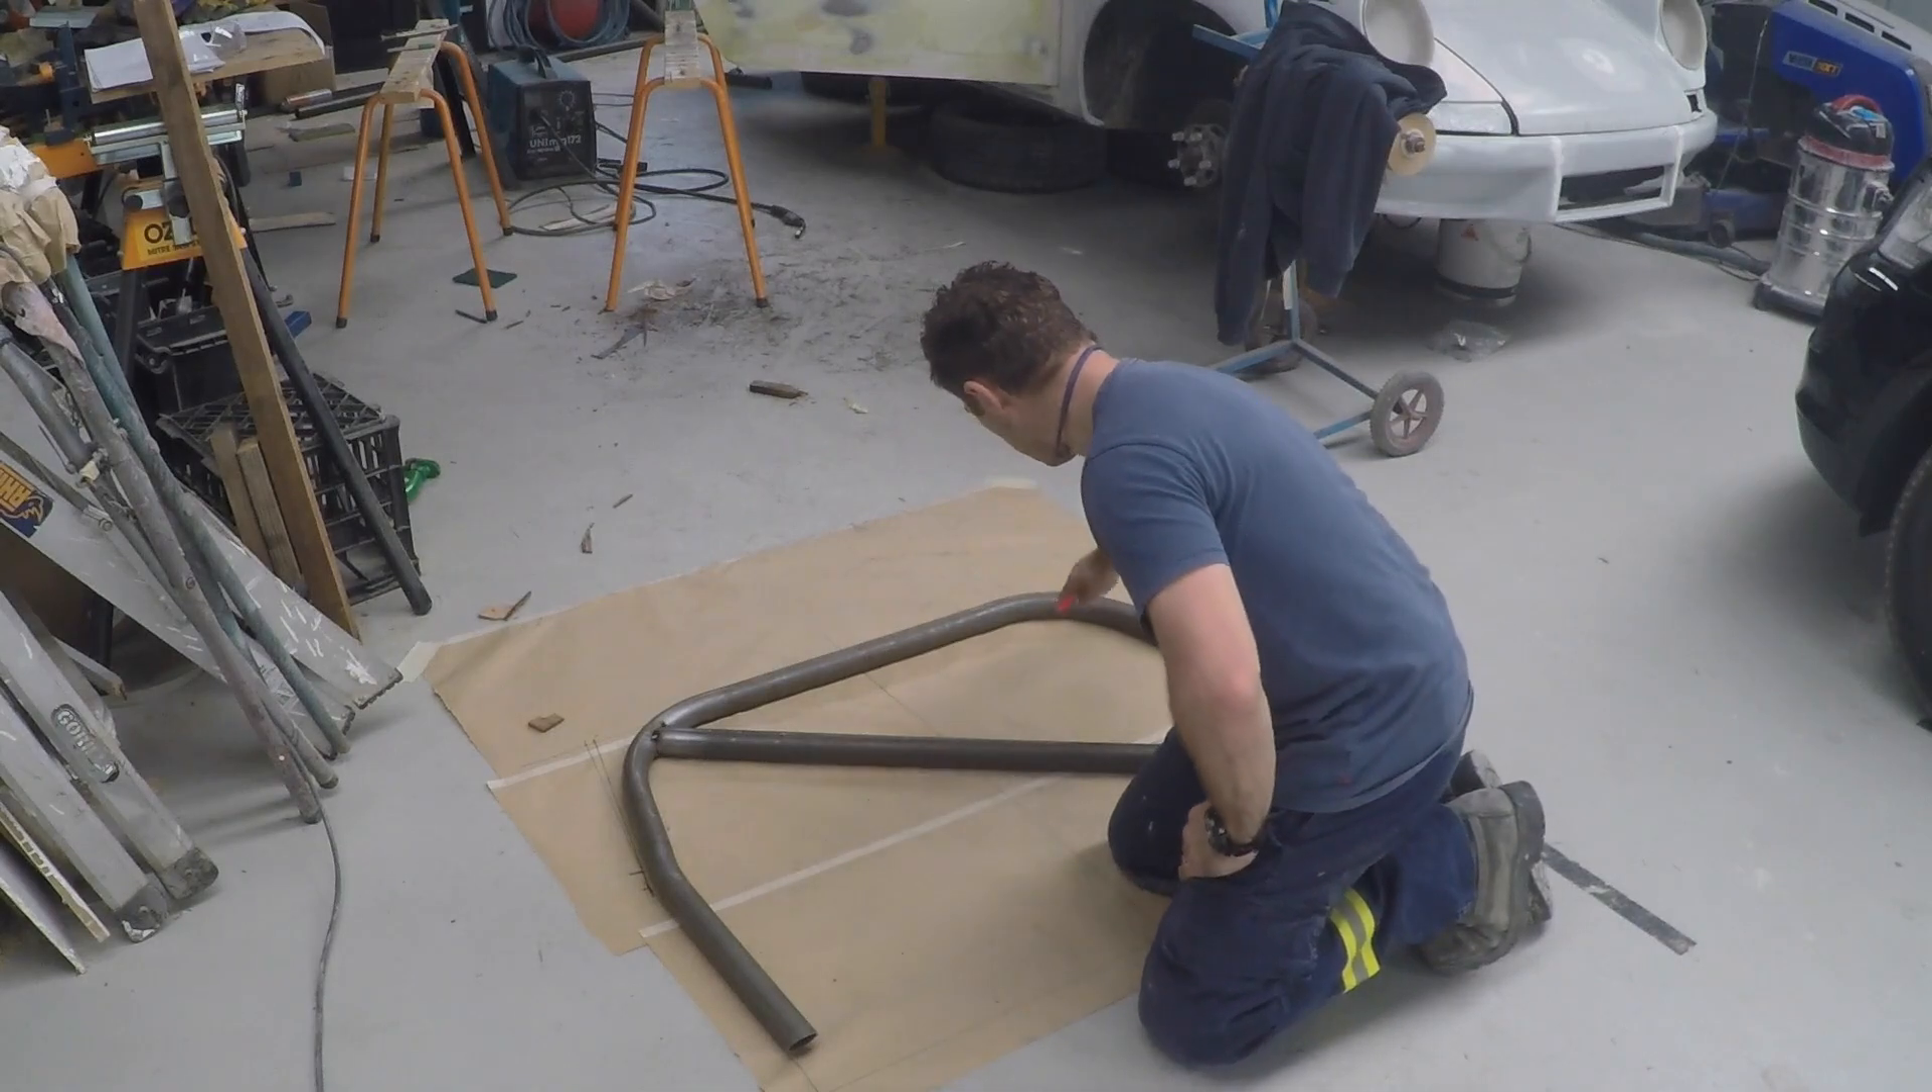All right so I've got this center bar in and now the next challenge is I've got to put the the next cross bar in which is from the through the opposite direction.